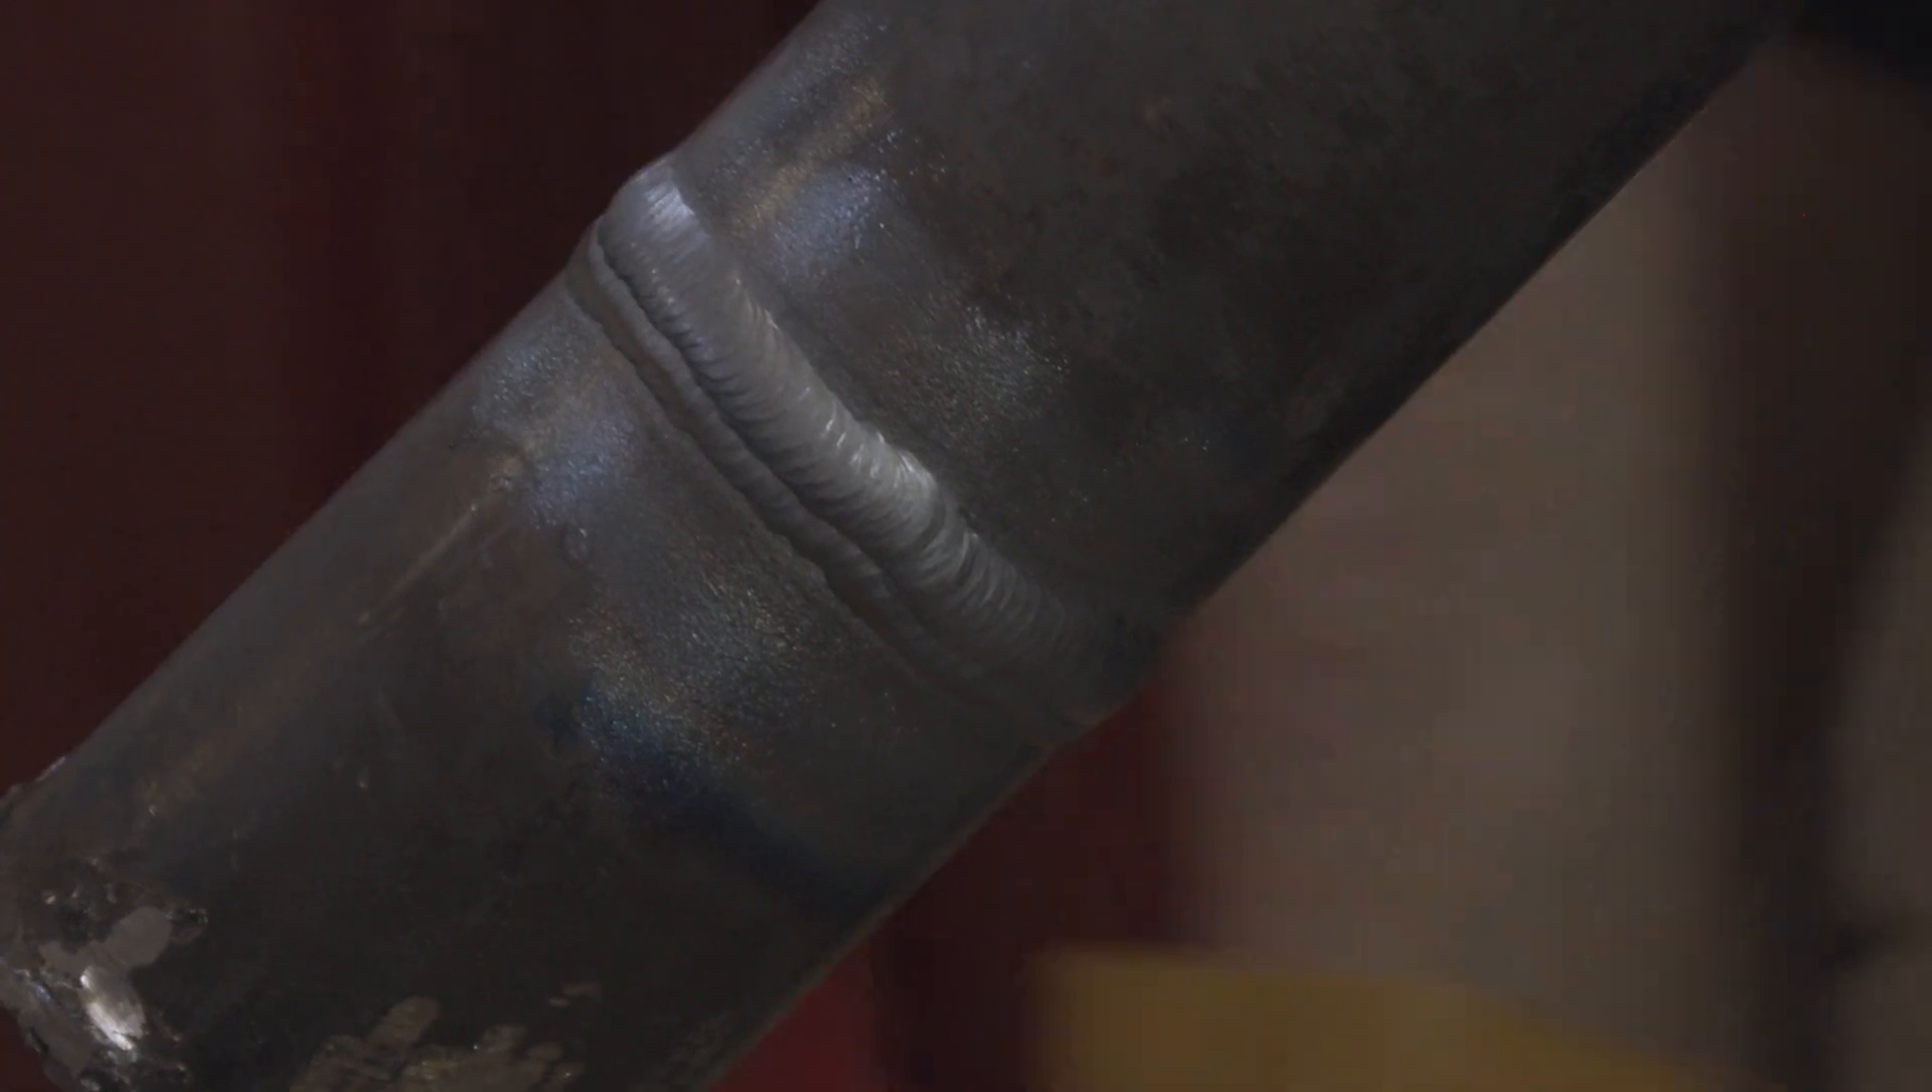And now we have welded out our 6G 2-inch TIG all the way out schedule 40 all with a 70S -6 wire.